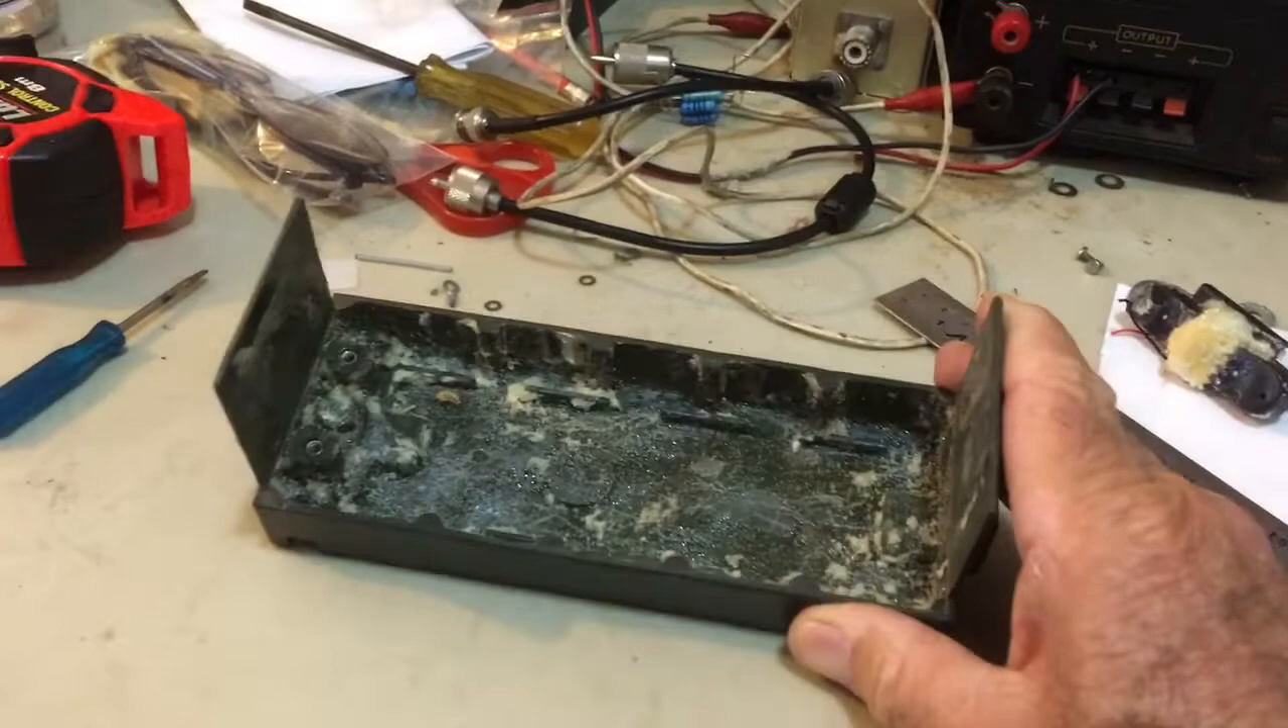I got myself a battery and I've taken all of the crap out the inside as you can see.